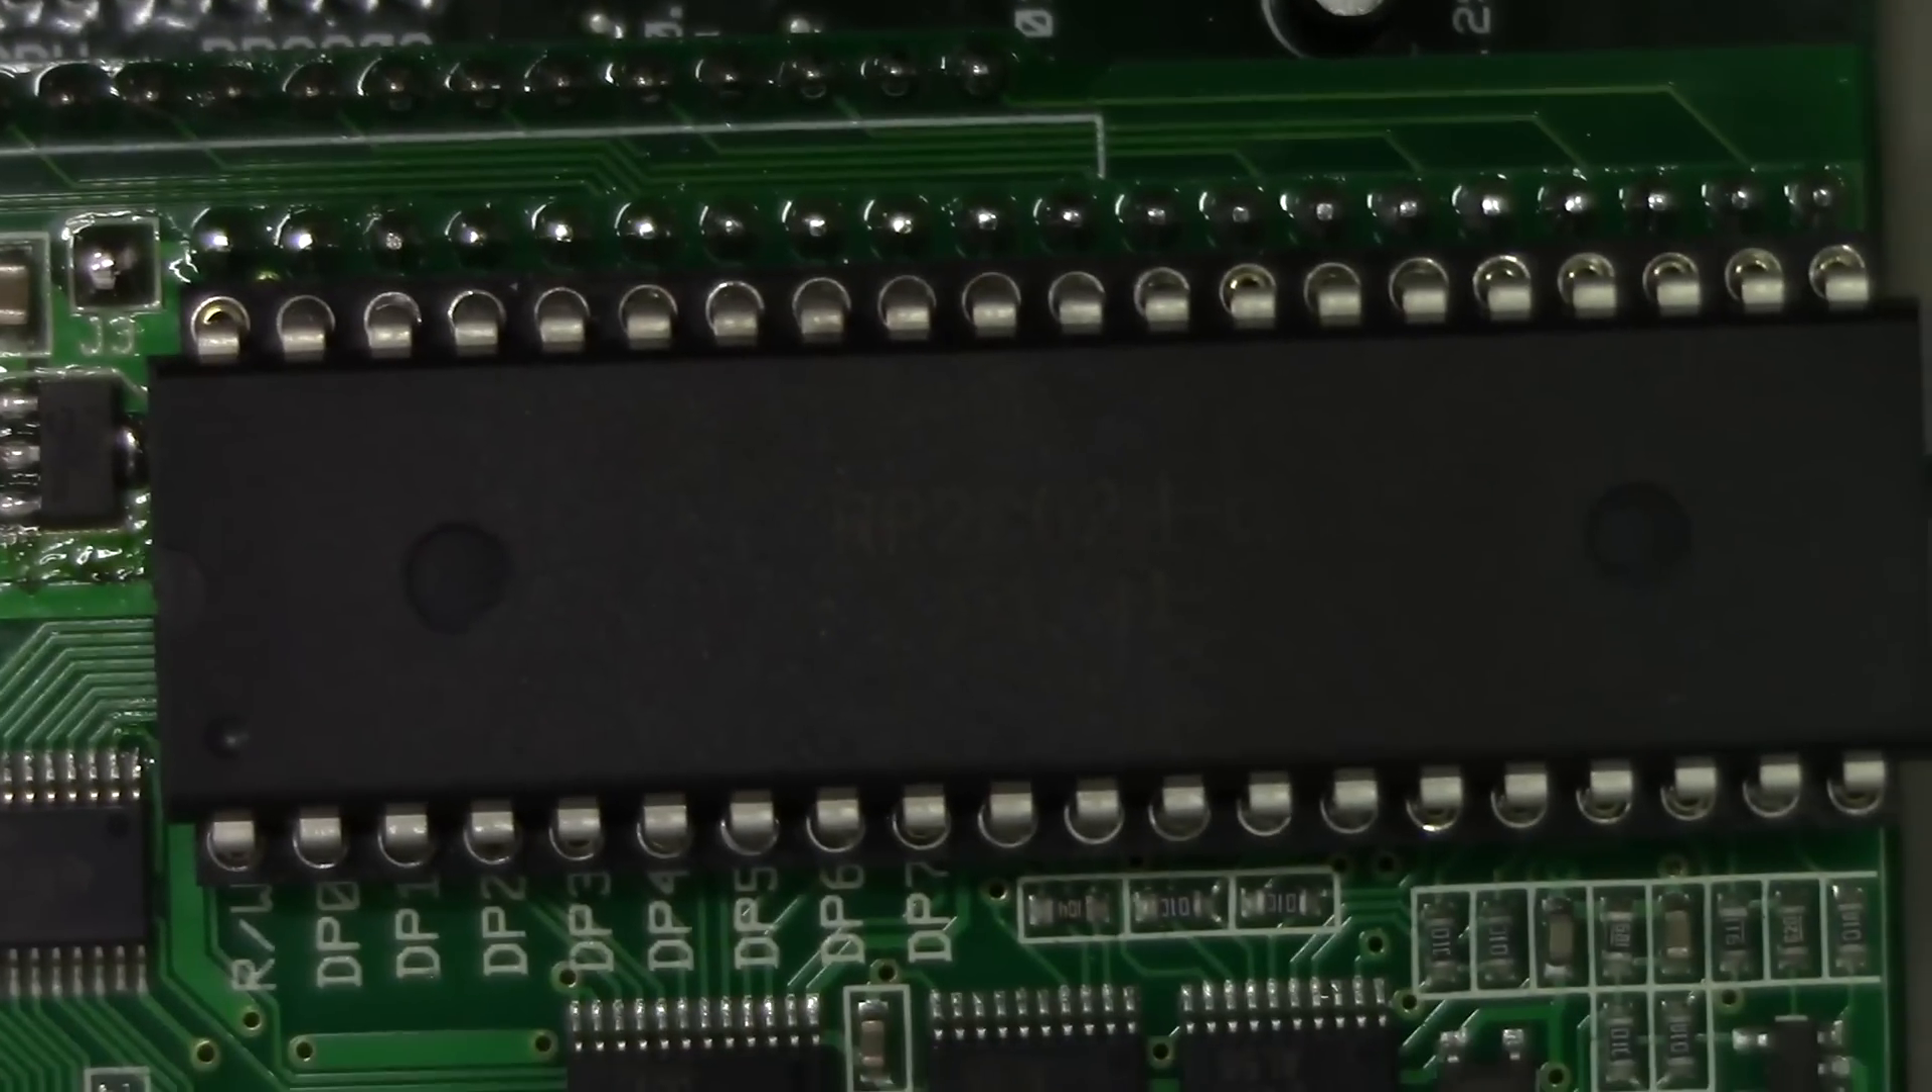Push the chip in. And there we have it.